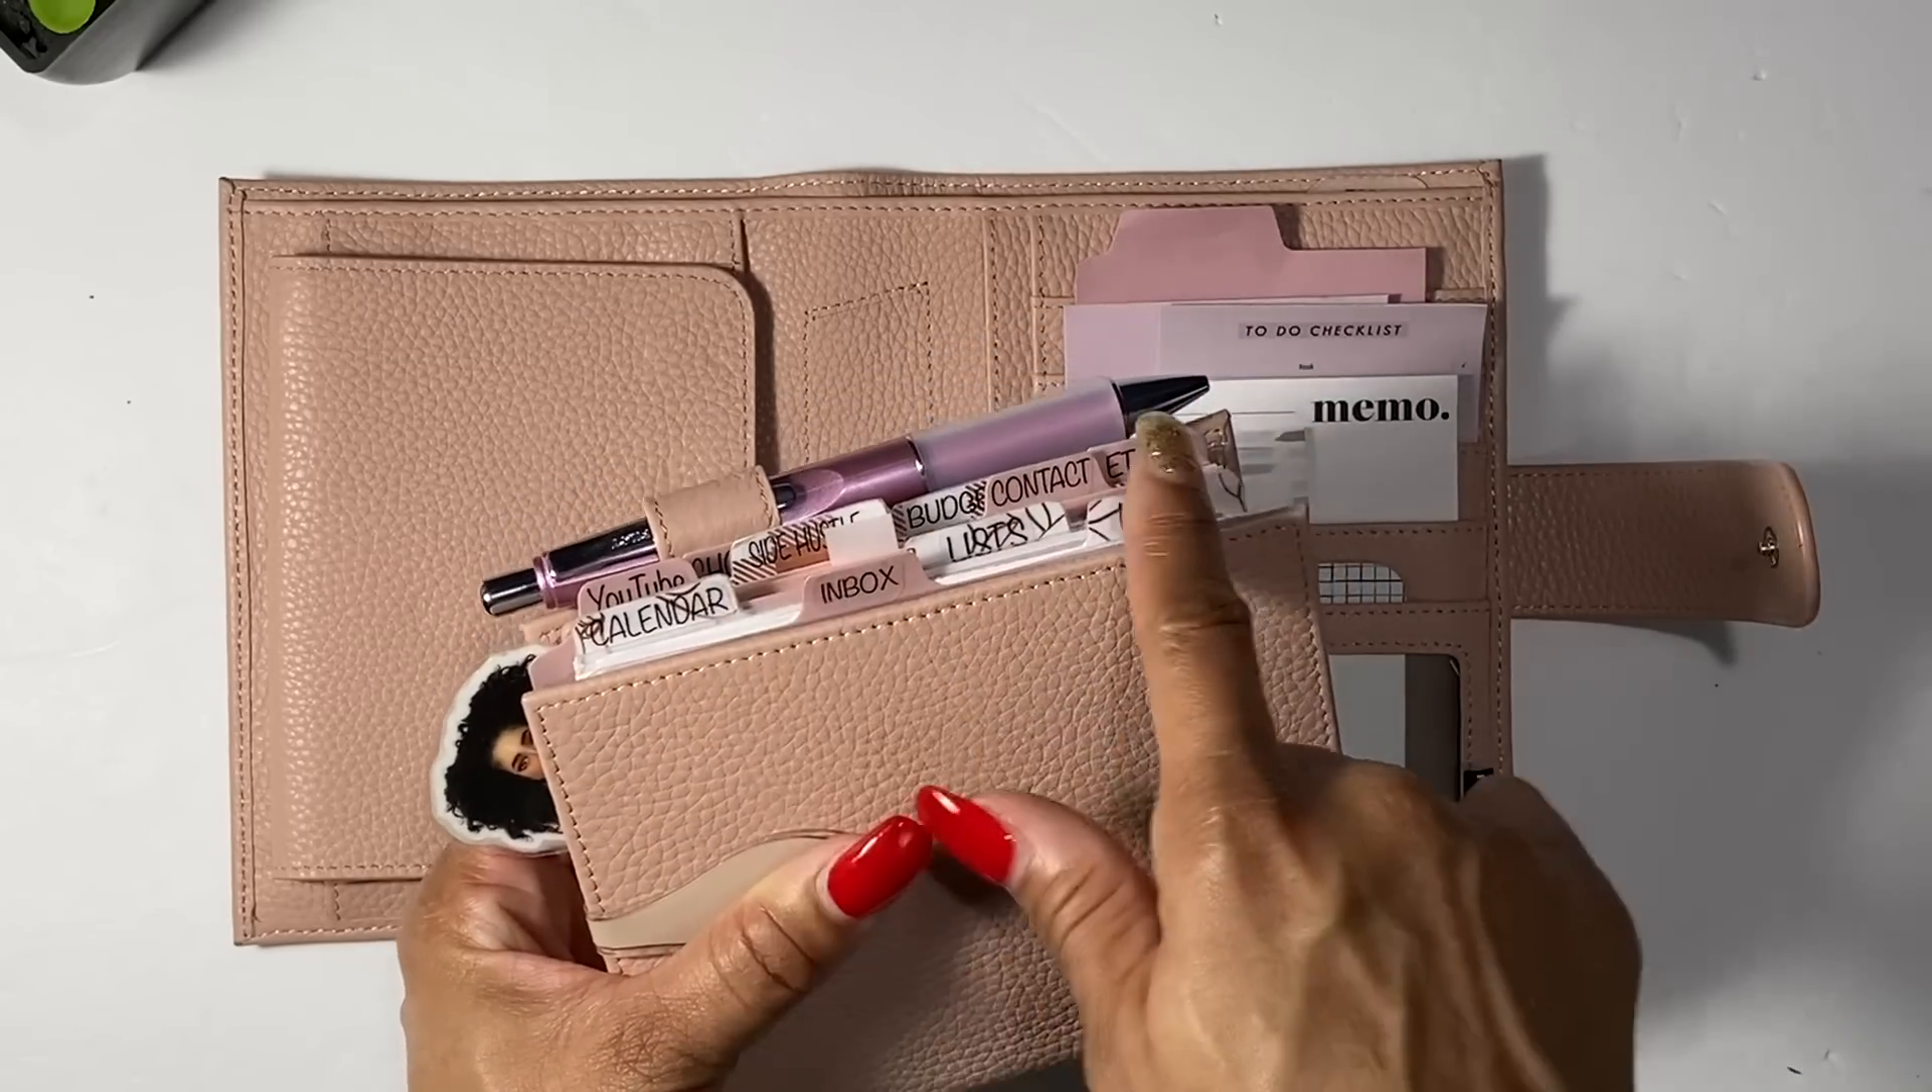So my tabs do come out a little bit over here so i do have some overhang.